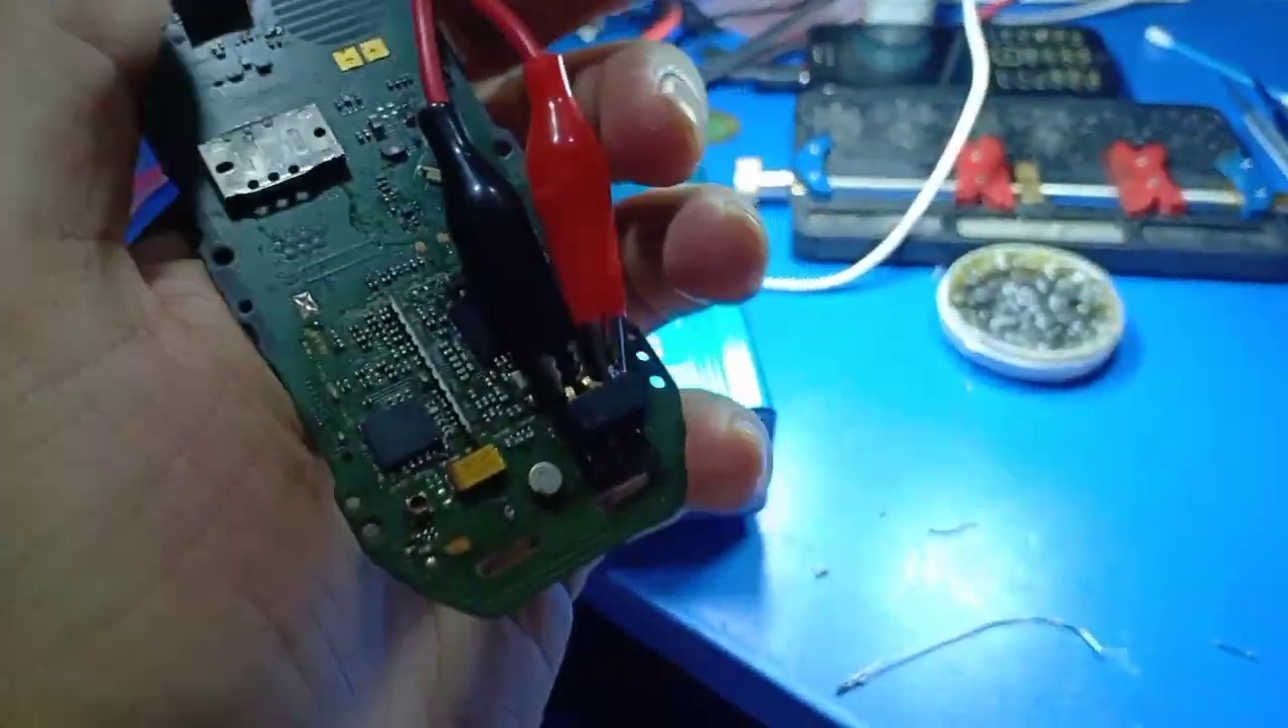یہ سپلائی بھی لگا دیئے میں نے۔